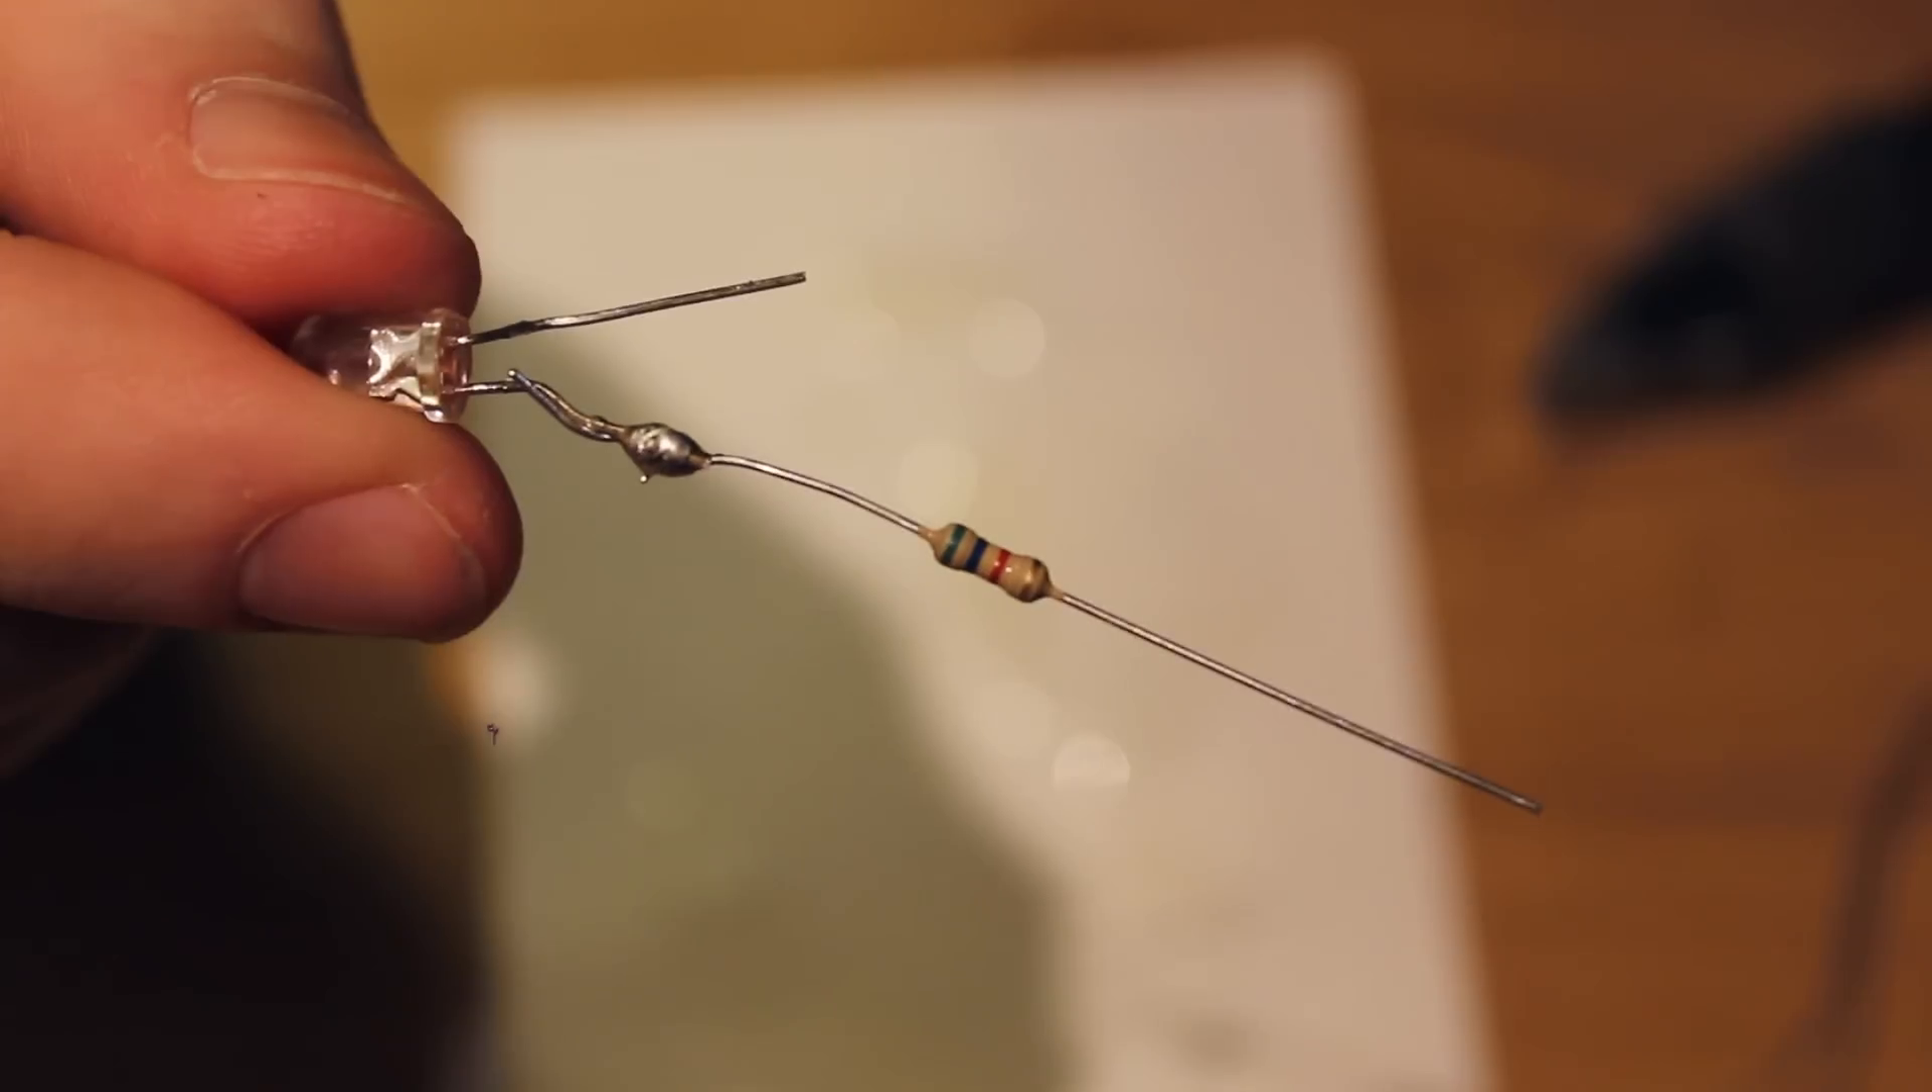I then soldered the resistor onto the positive end of the LED.